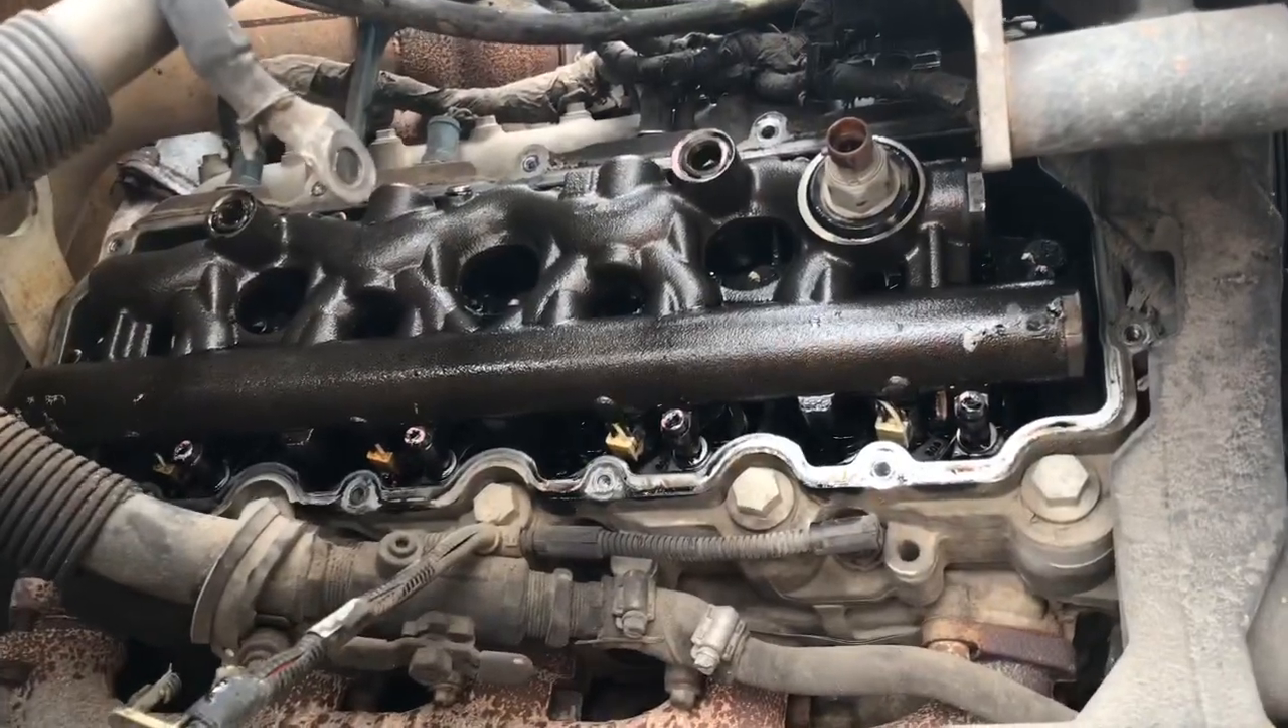Well guys valve cover is off.